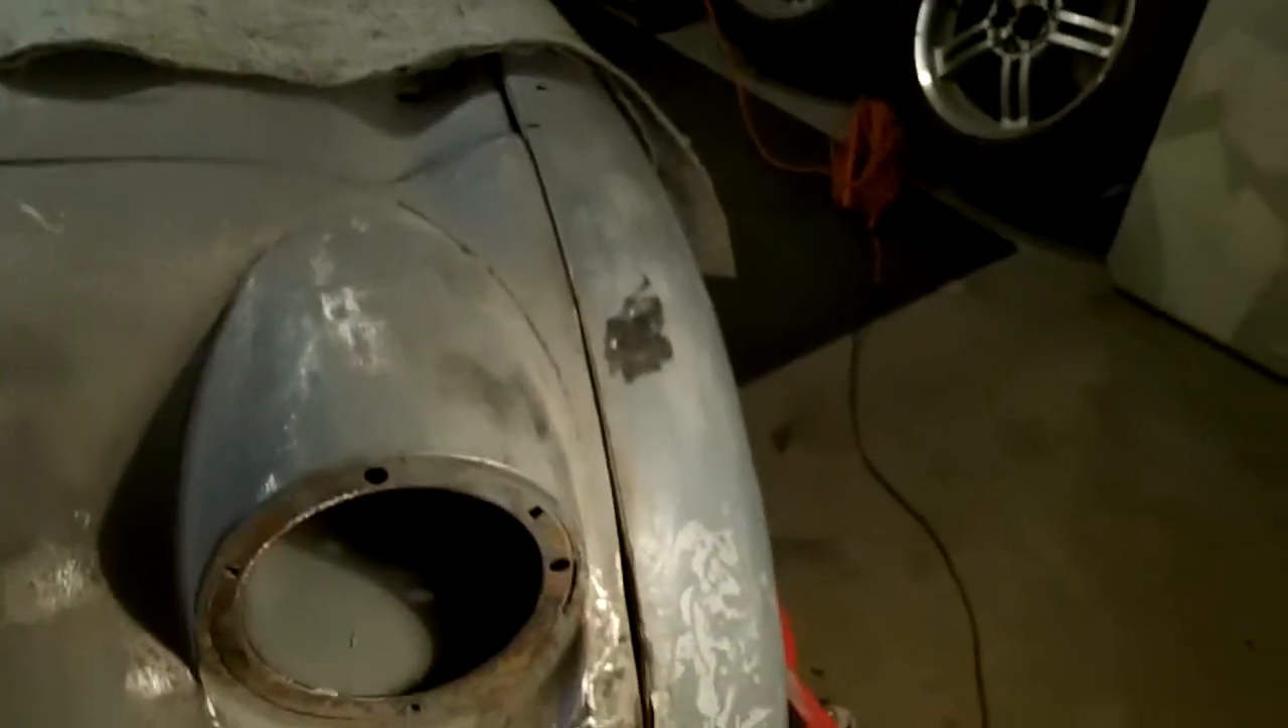So I've got the fender back on the car.